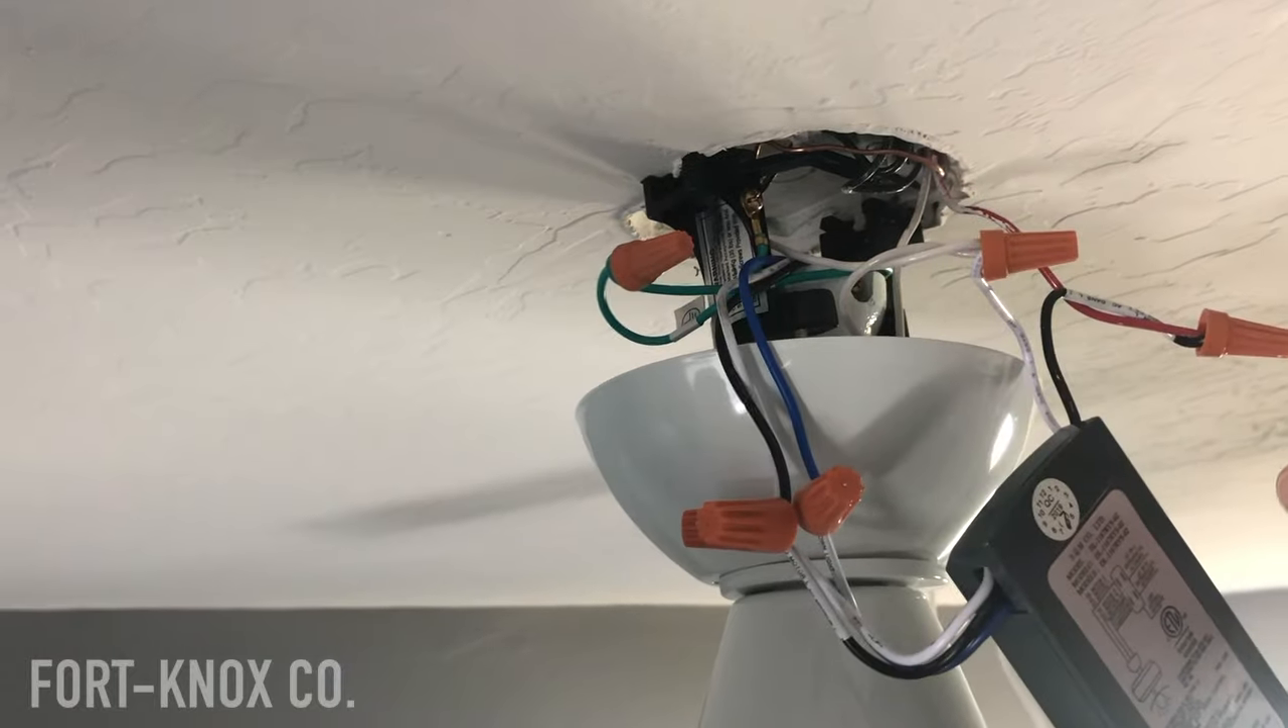And so I got obviously a lot of wires here that I need to organize and make sure that I can get this cap back over.